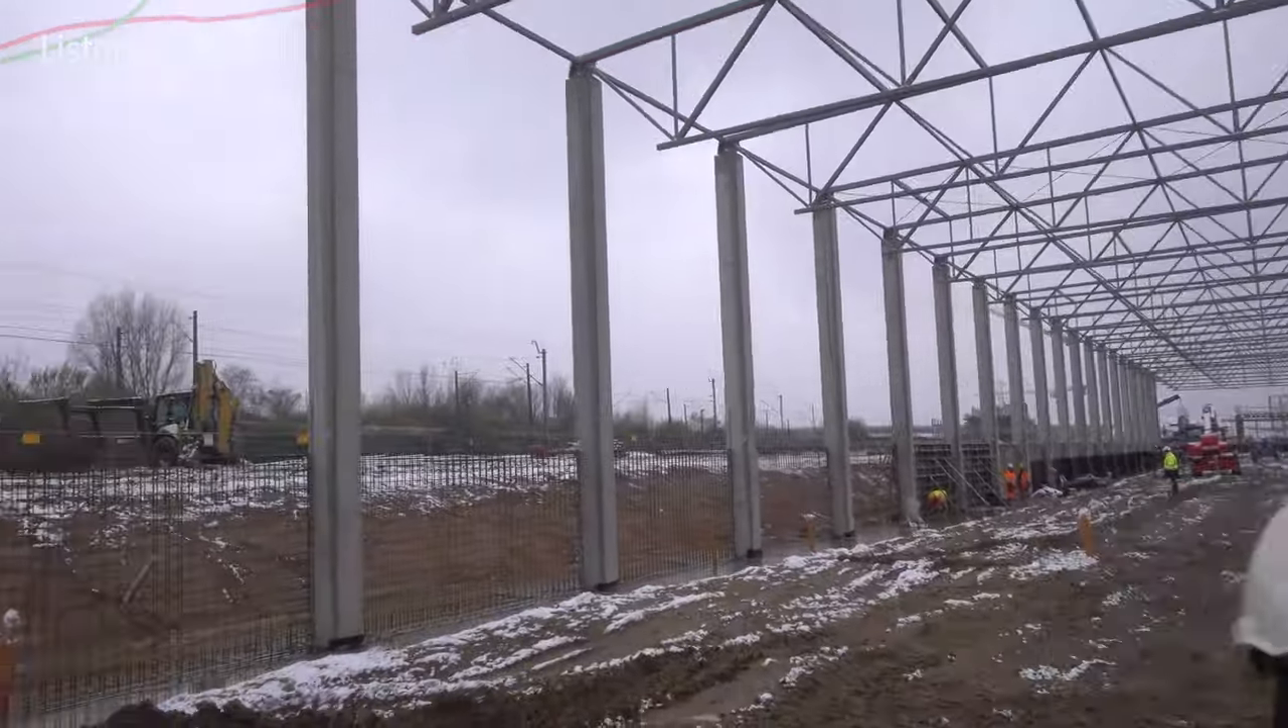Wszystkie słupy są już na miejscu. Ale nie ma zadaszenia i nie ma podłogi.